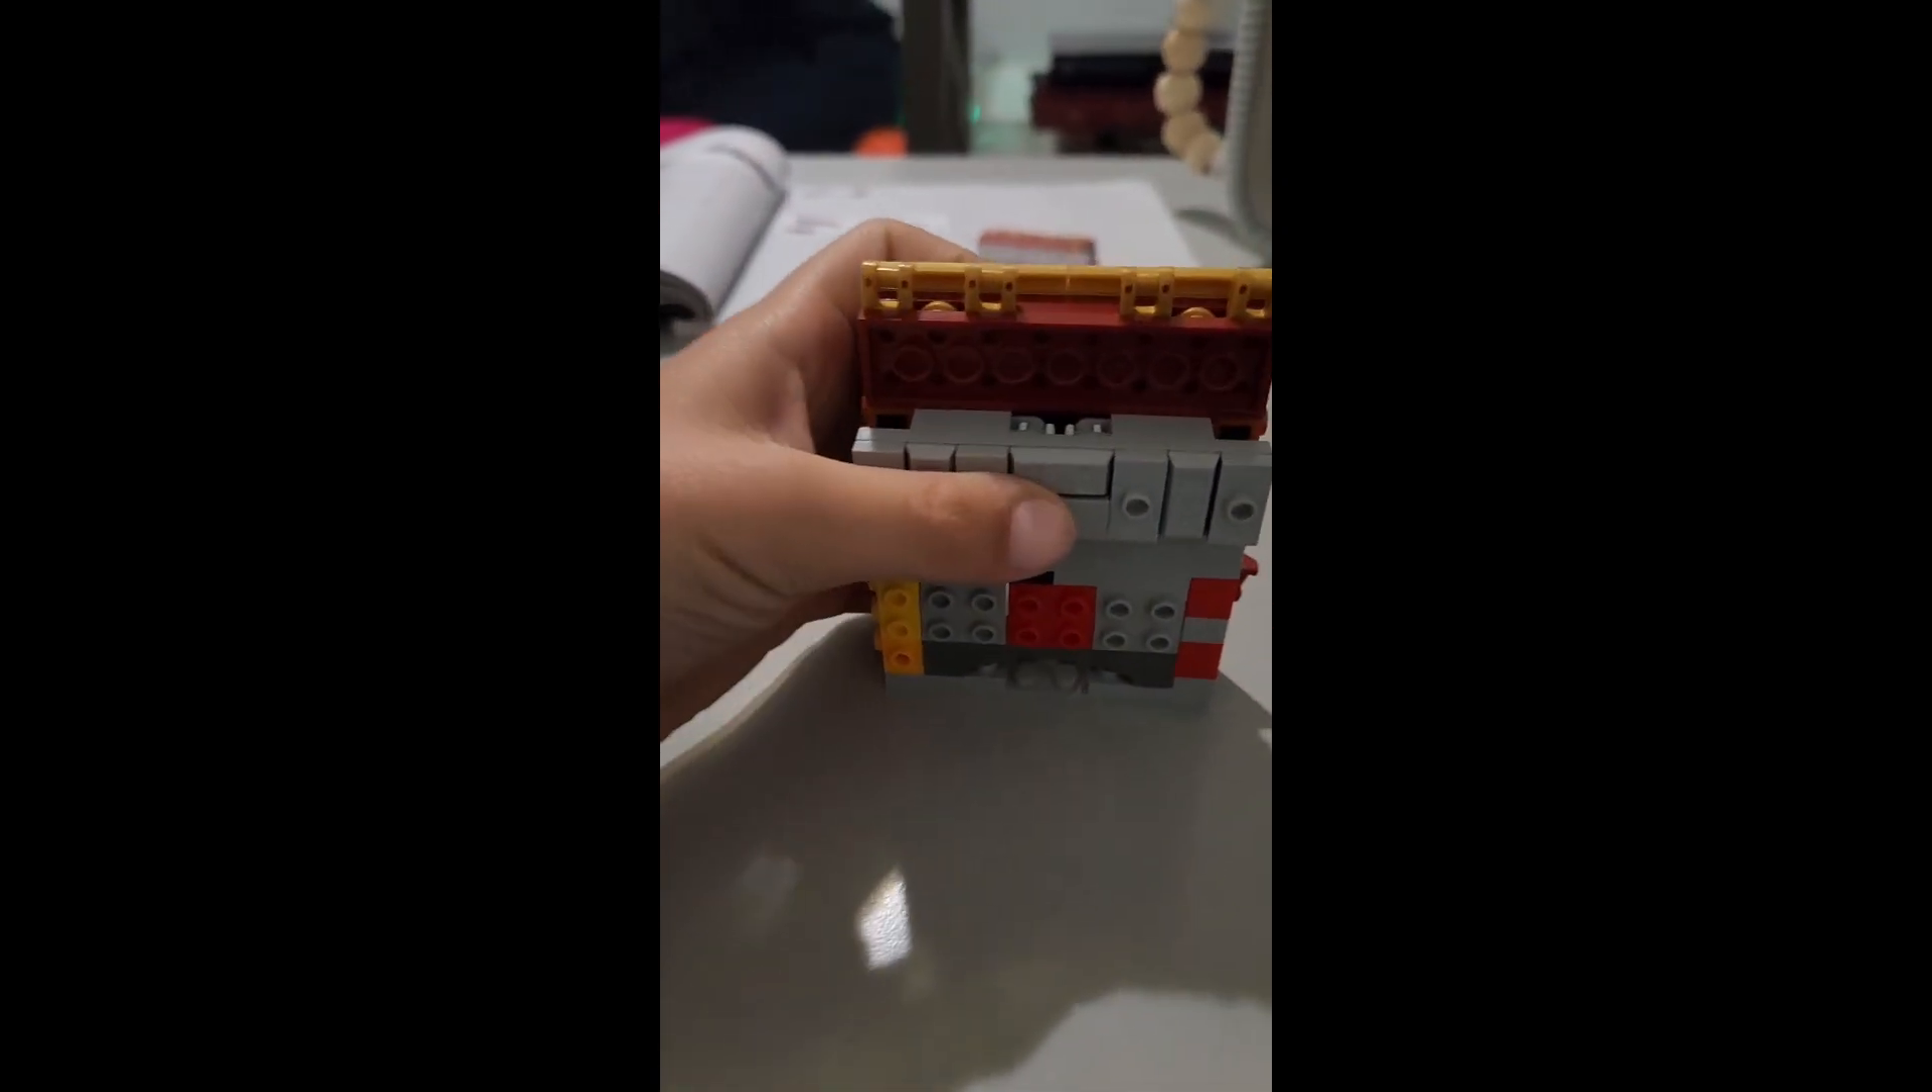The thing that deserves an update, we built this little gold thing. Put it on the top here and attached it.